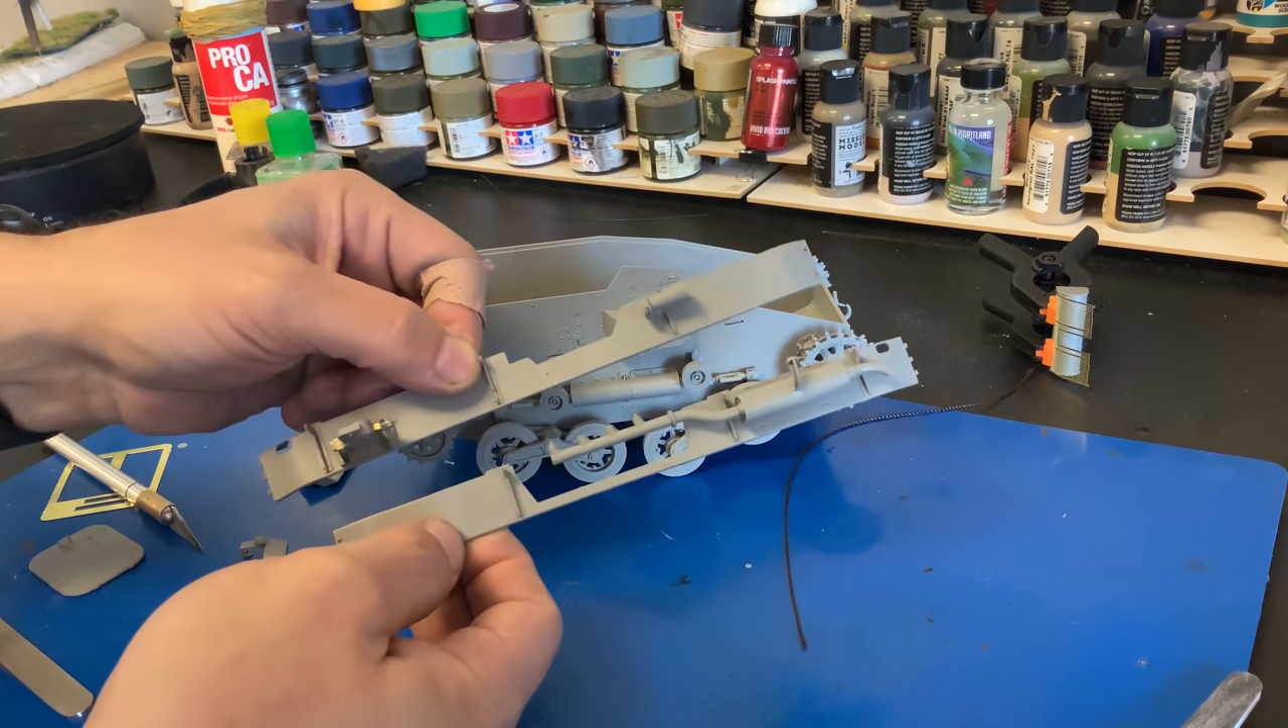And we've also assembled the parts that make up the fenders.